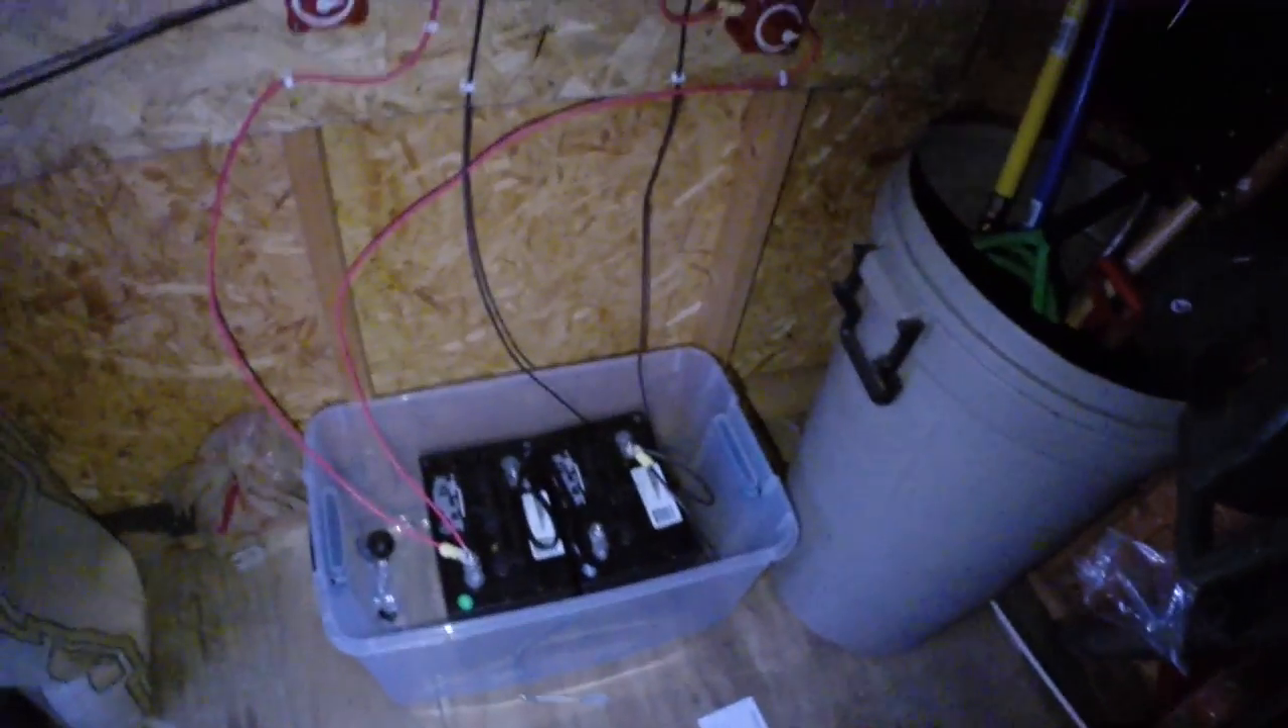And there's the uh batteries all set up looking good.